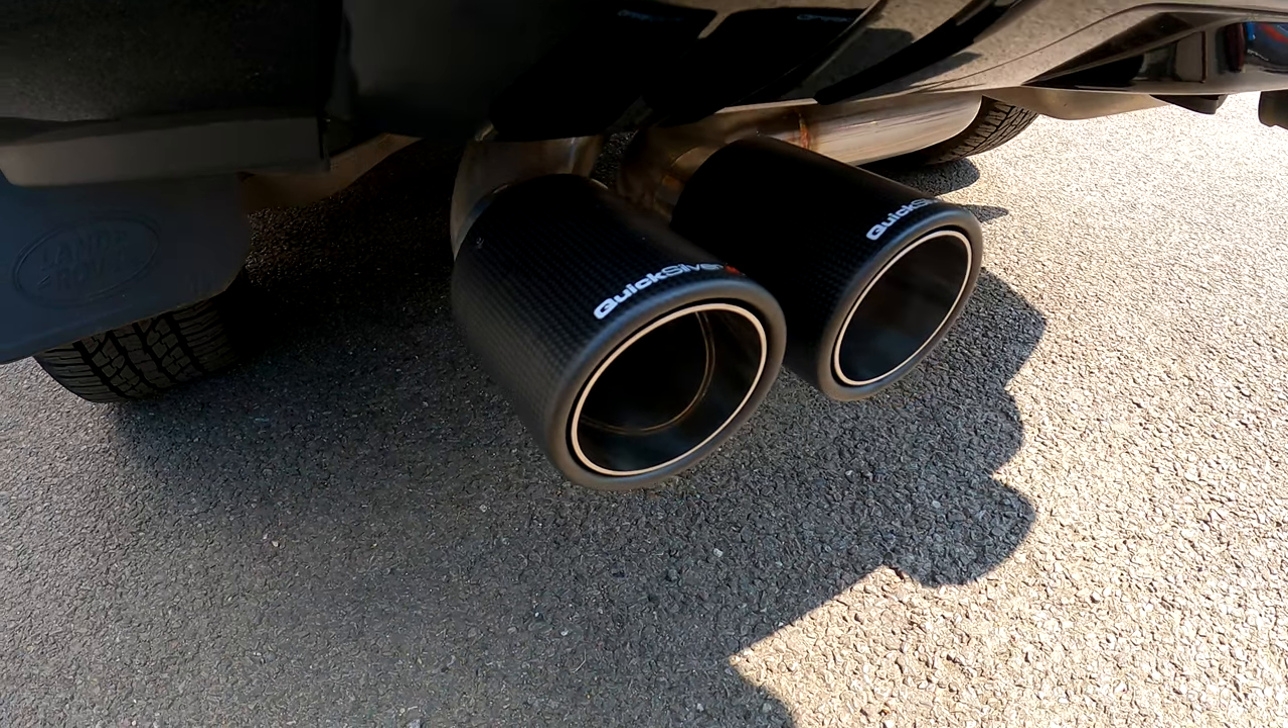As you can see we're done now with a lovely visible 90 mil twin set of carbon tailpipes.